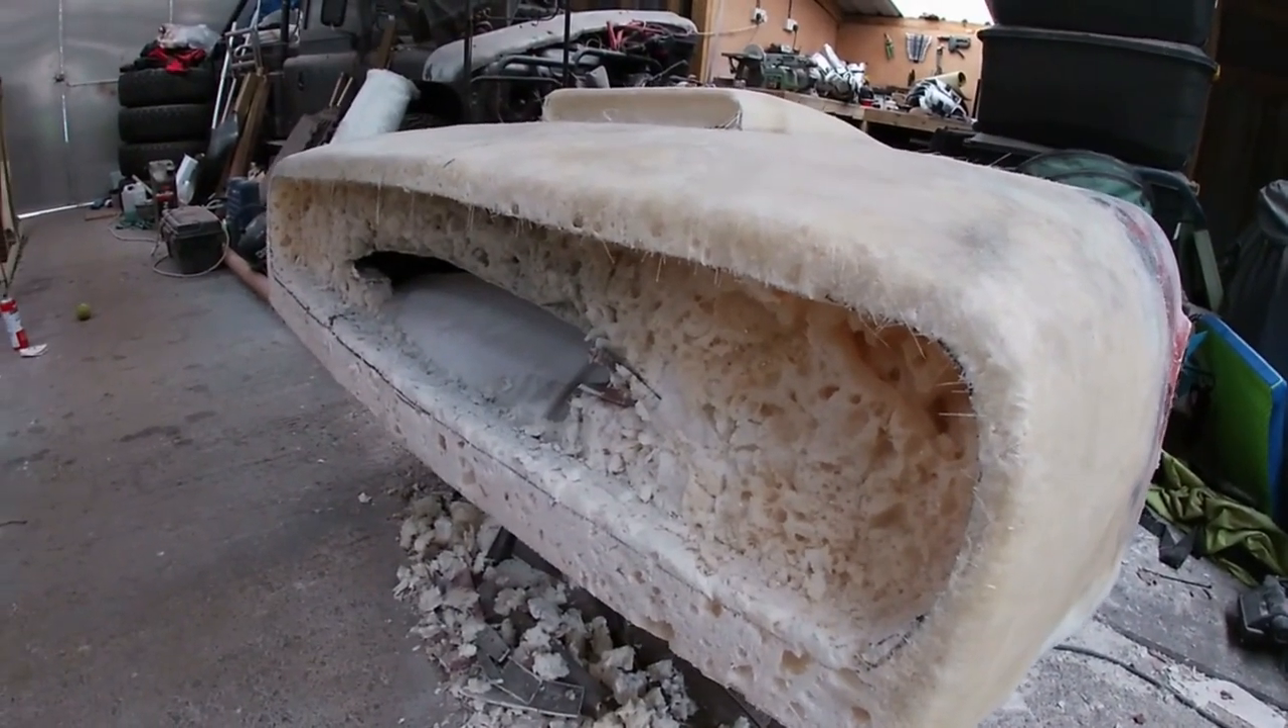Also we've started to take out more of the grille as well.